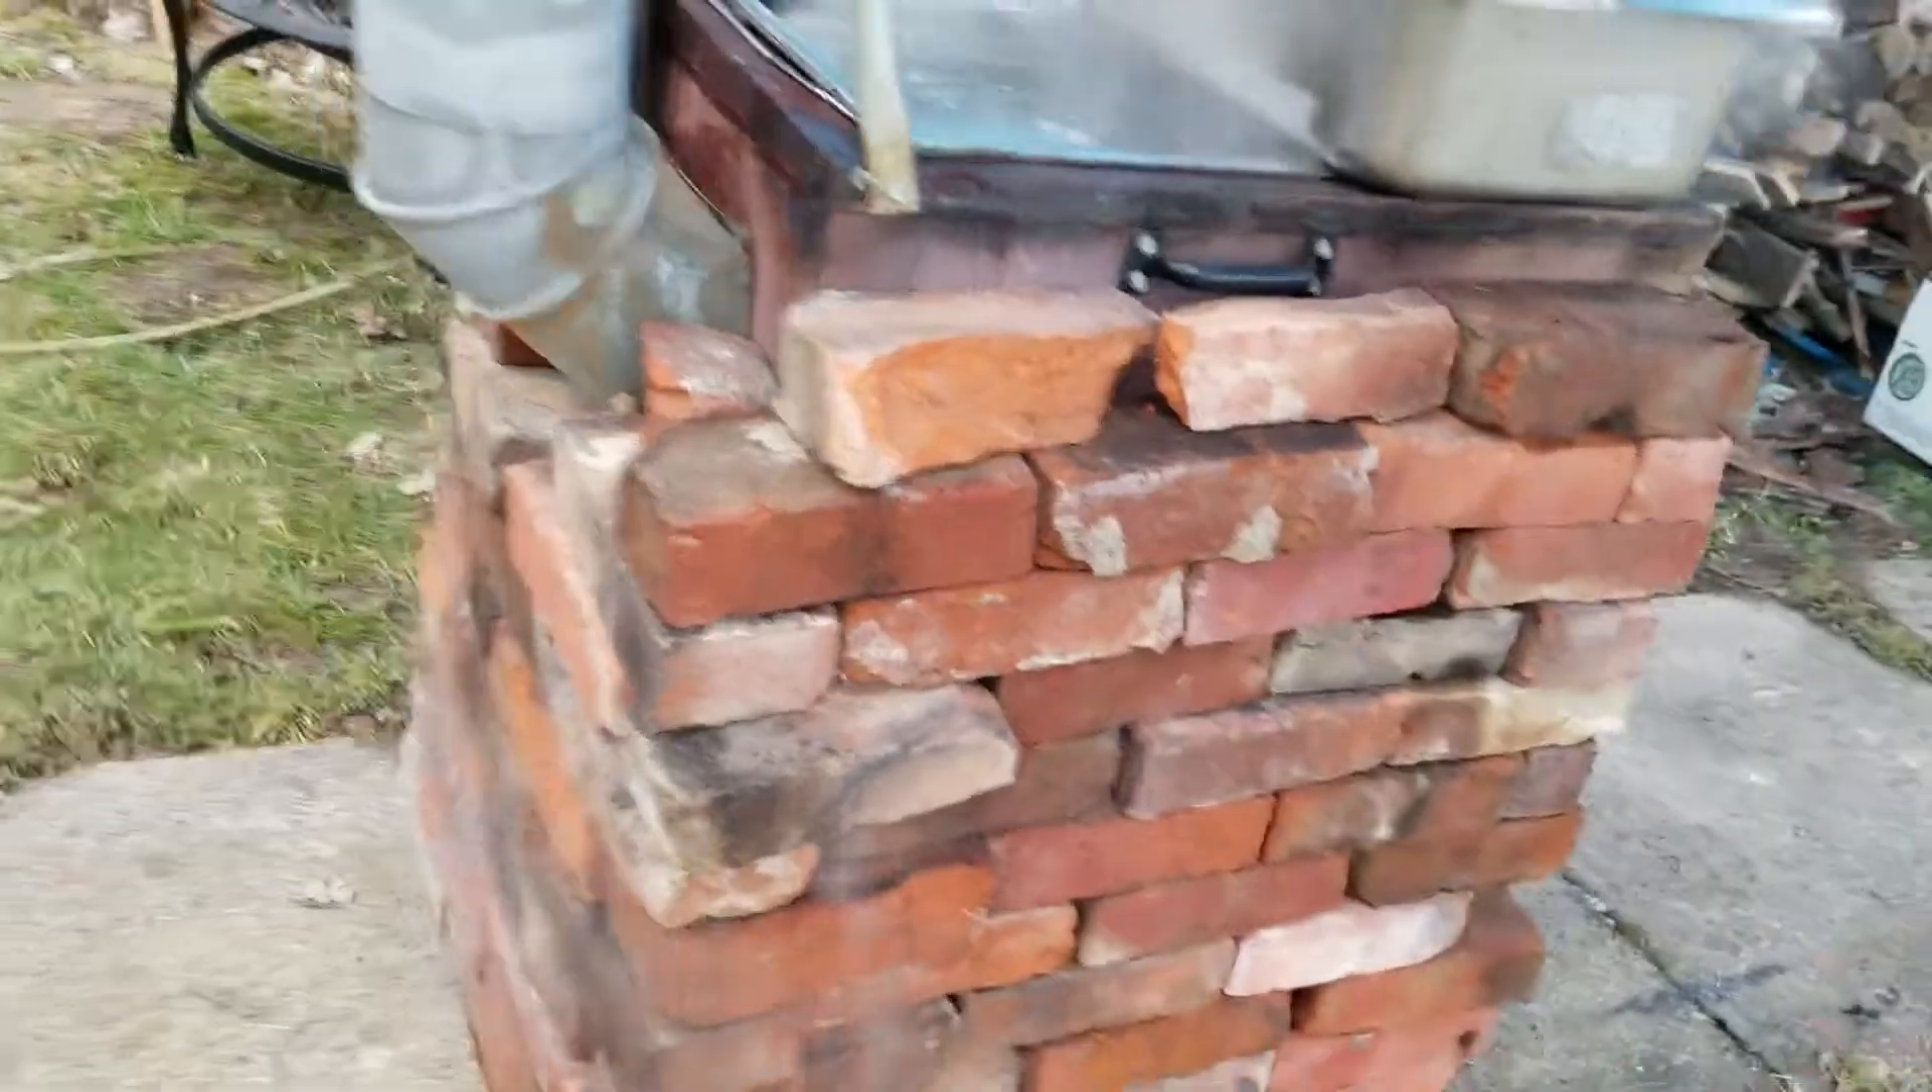We took the time to to line the brick all the way around to try to hold in some more heat.